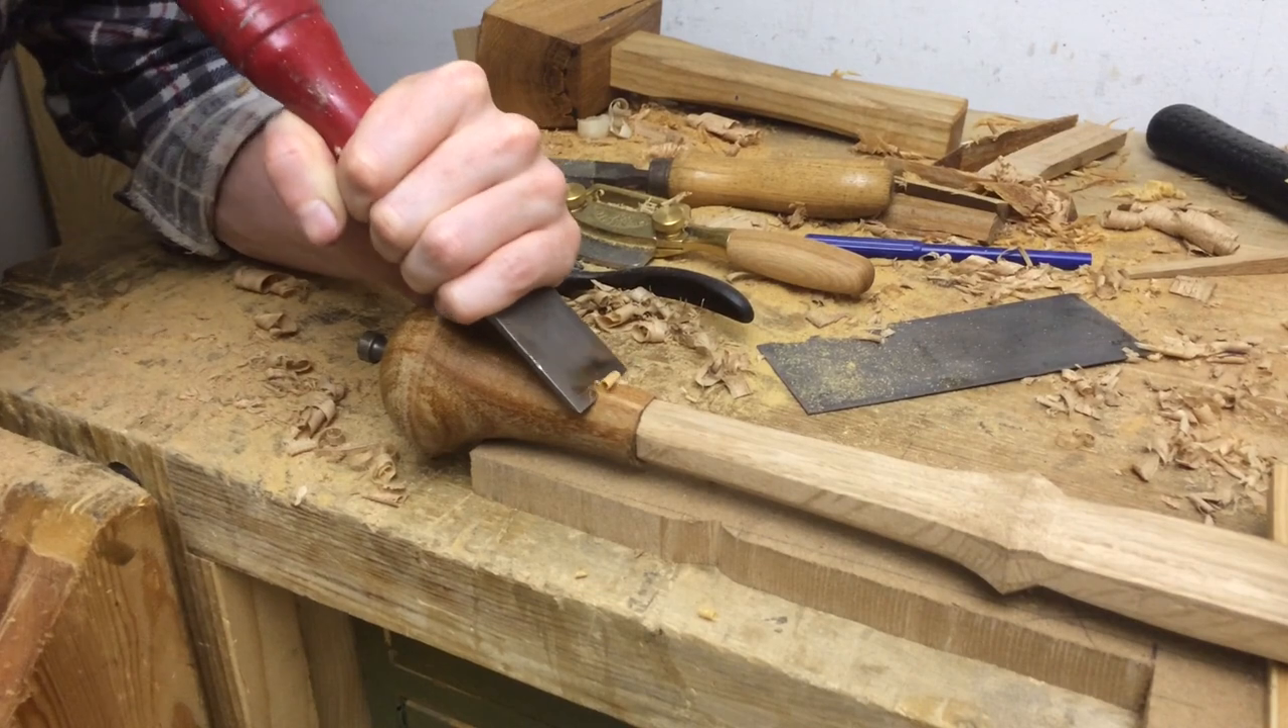Now we have the pommel in place just temporarily the nut will be recessed into the pommel shortly.